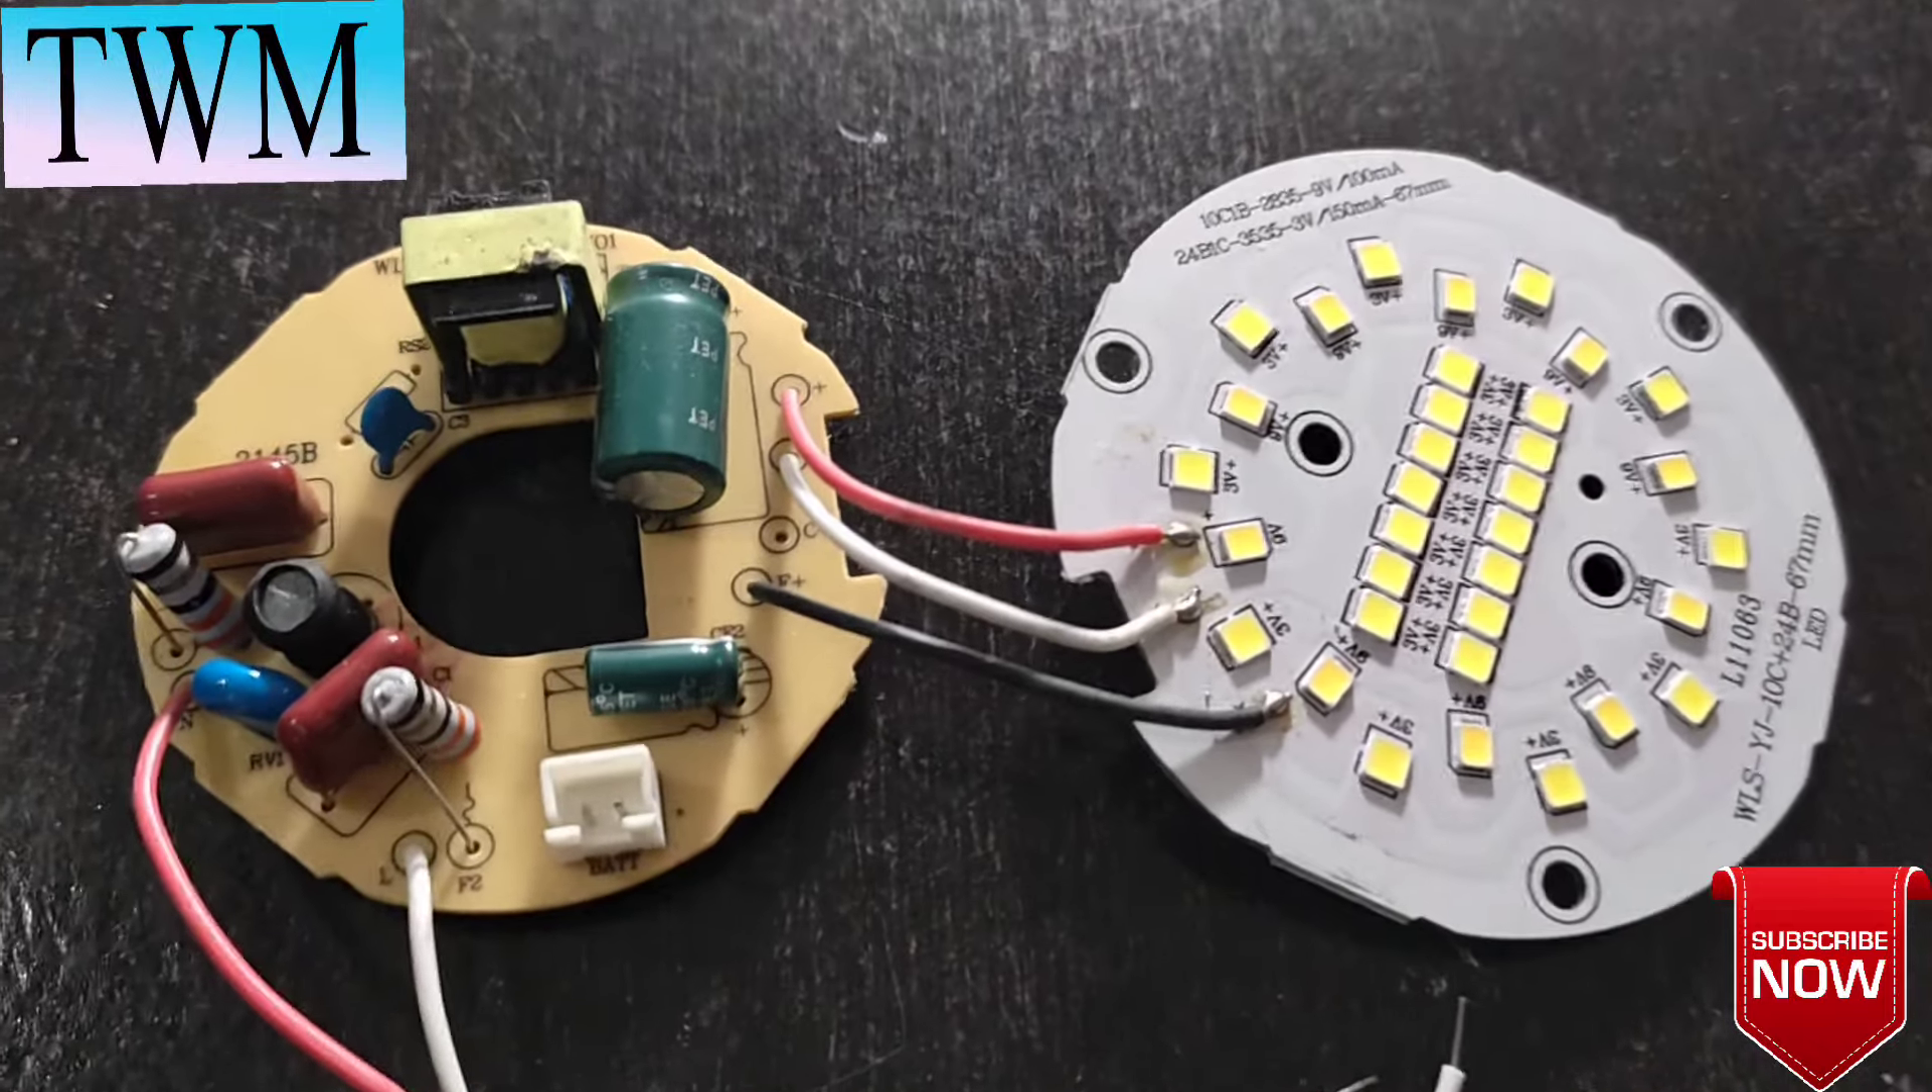मैंने same to same wire को soldering कर लिया है।